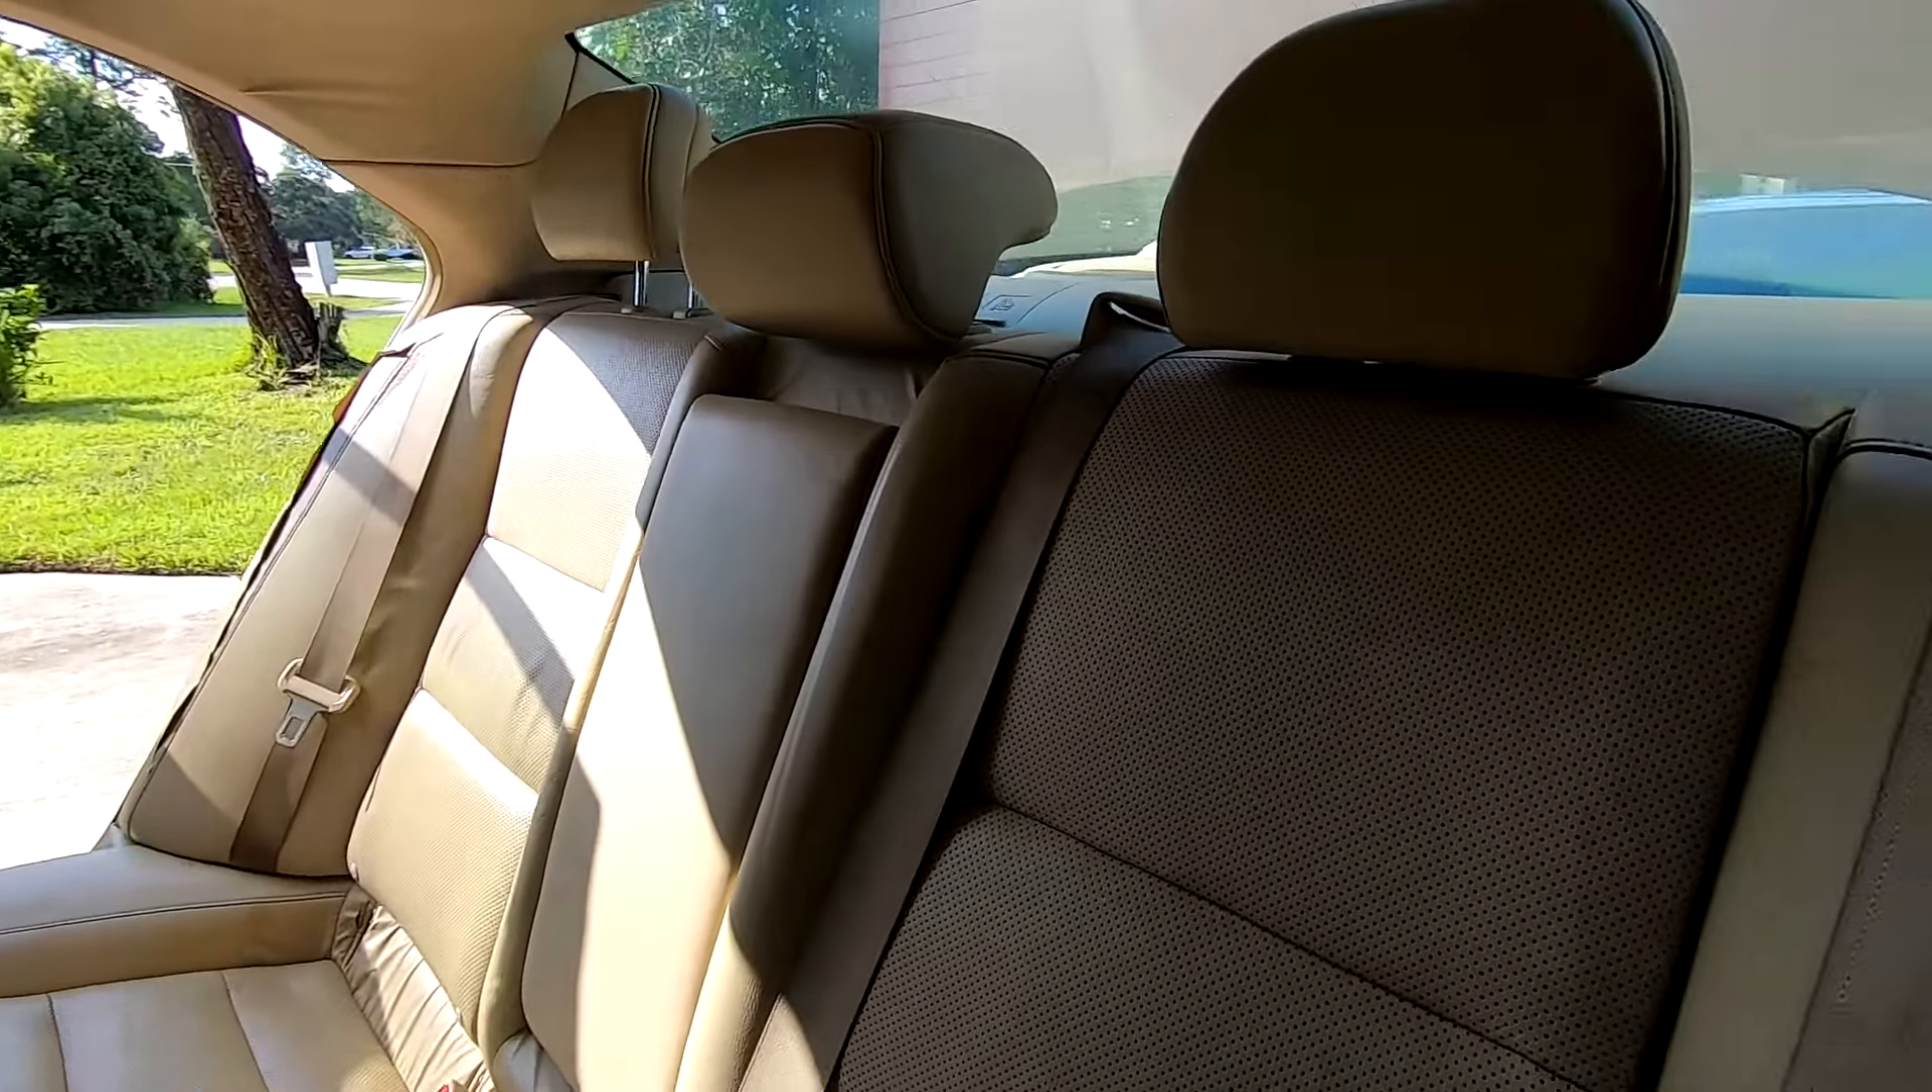Our seats are all back it doesn't even look like we ever took them out.